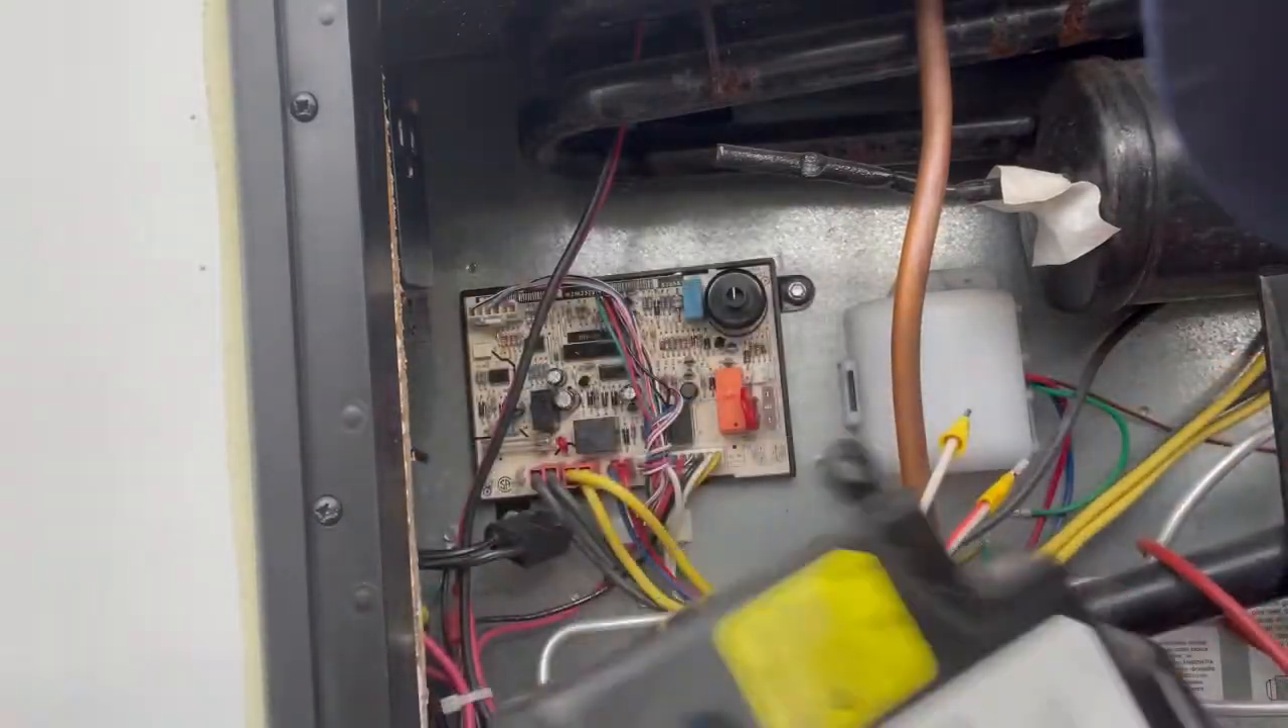Okay so now the cover is completely off and i have access to the board.